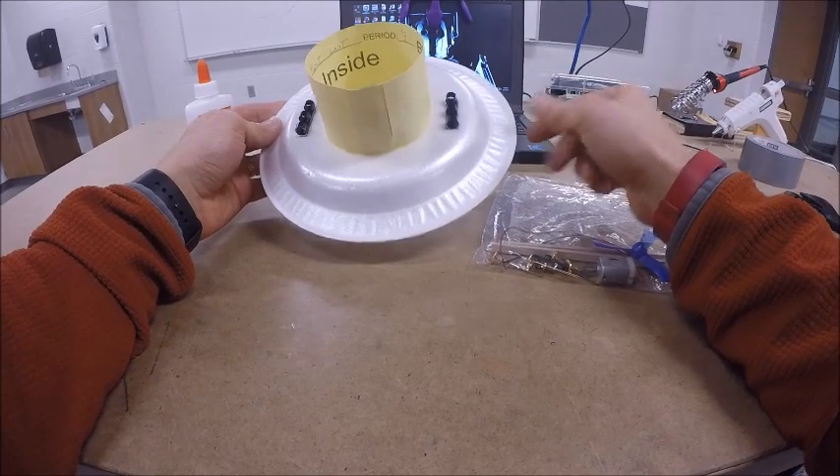You currently have your hovercraft nicely made with an air chute and your battery holders.